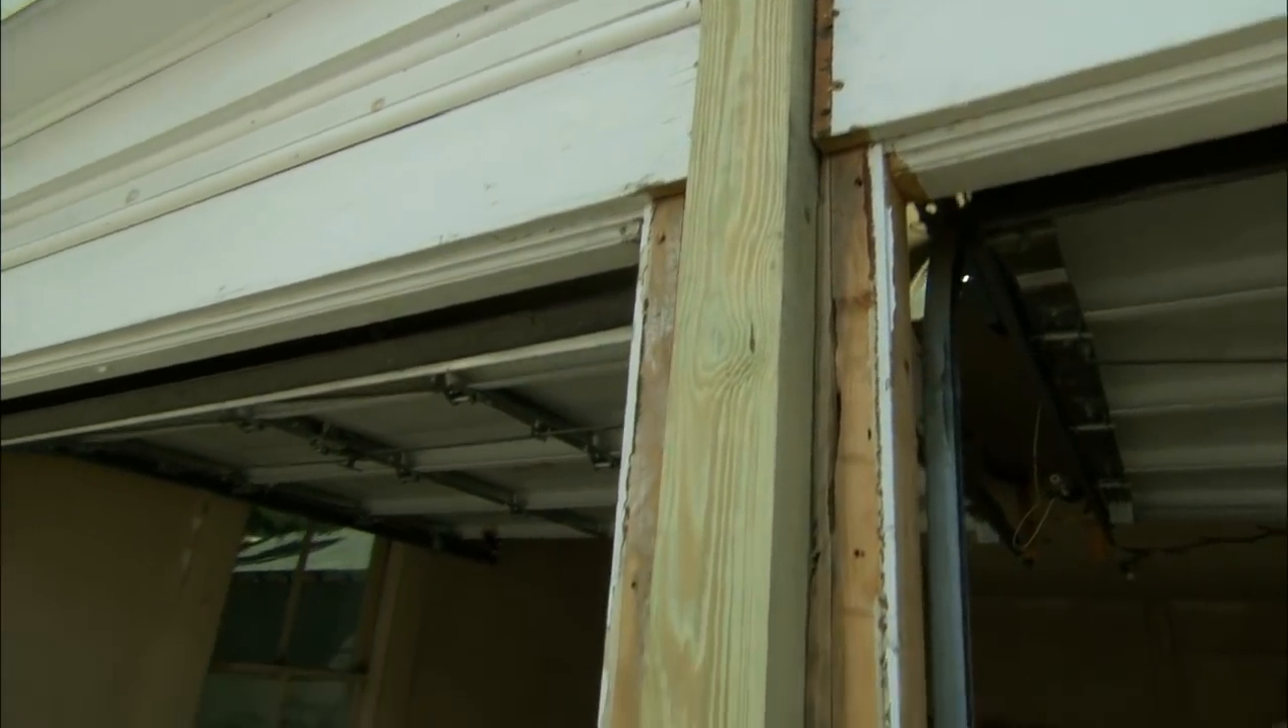With all our rotted structure replaced we're ready to trim this post out.